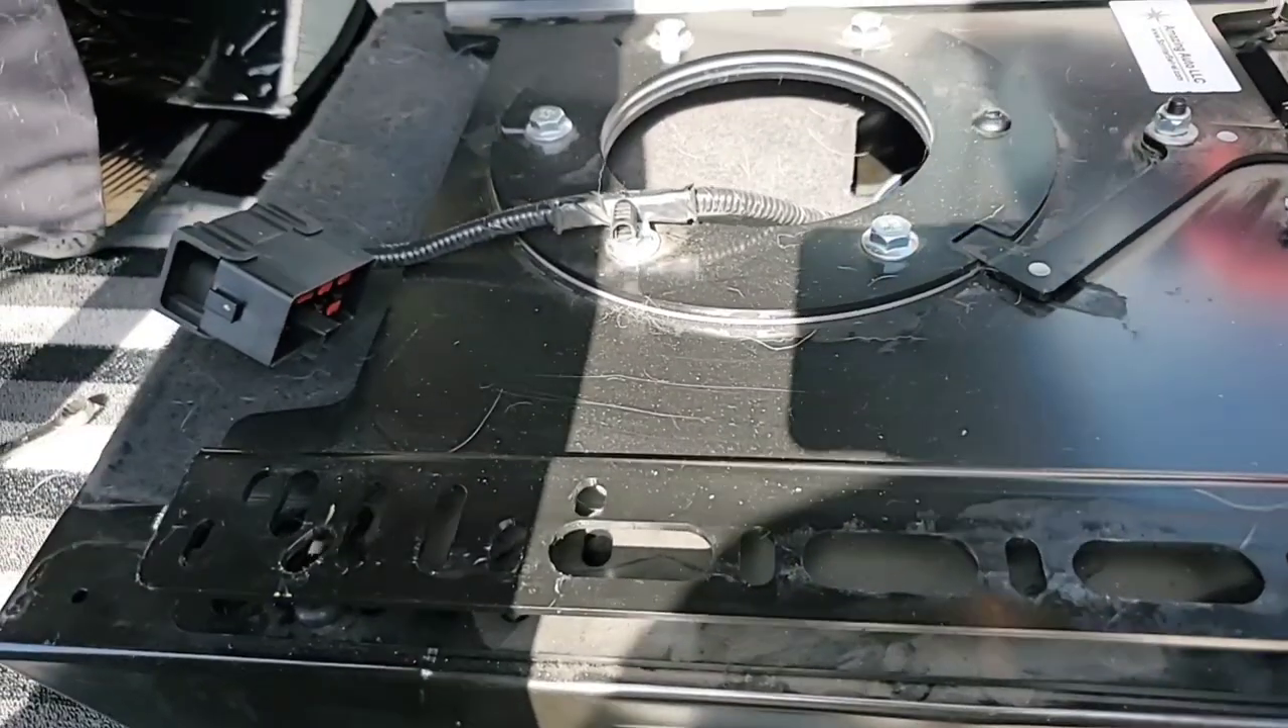So the seats off now I just got to remove the swivel plate.